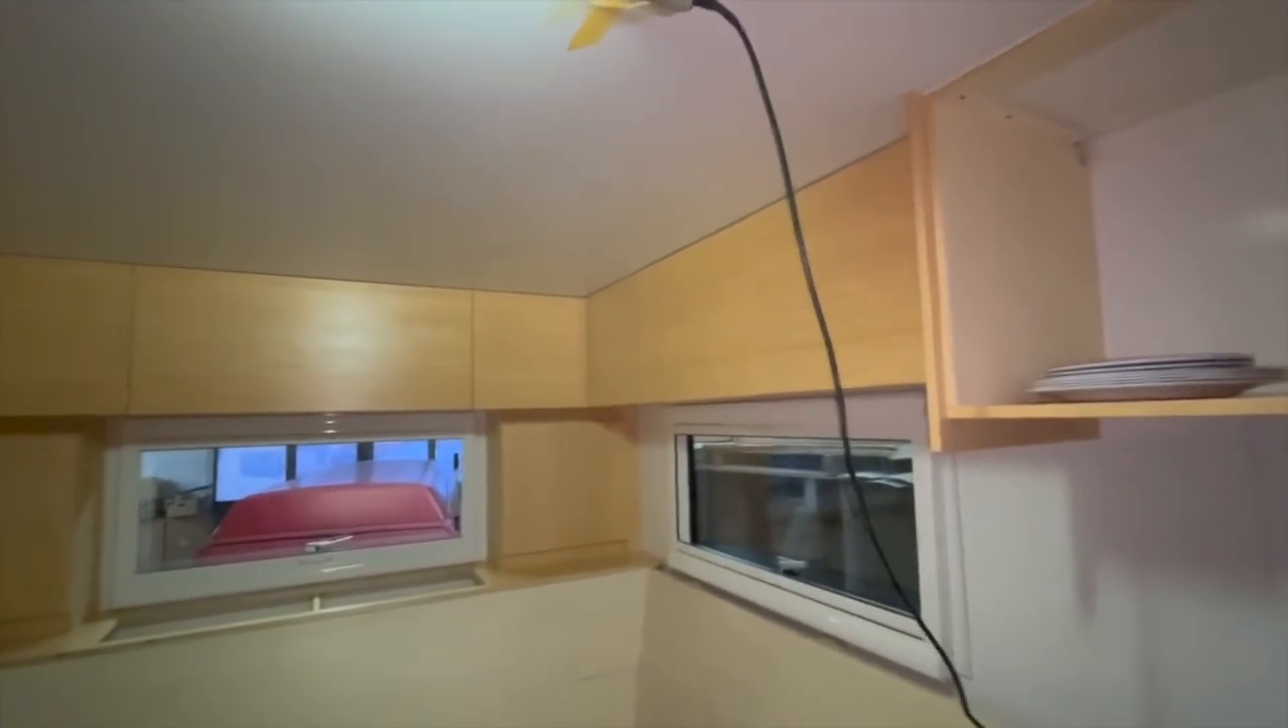Dann hier, die Oberschränke, sind jetzt auch endlich dran.